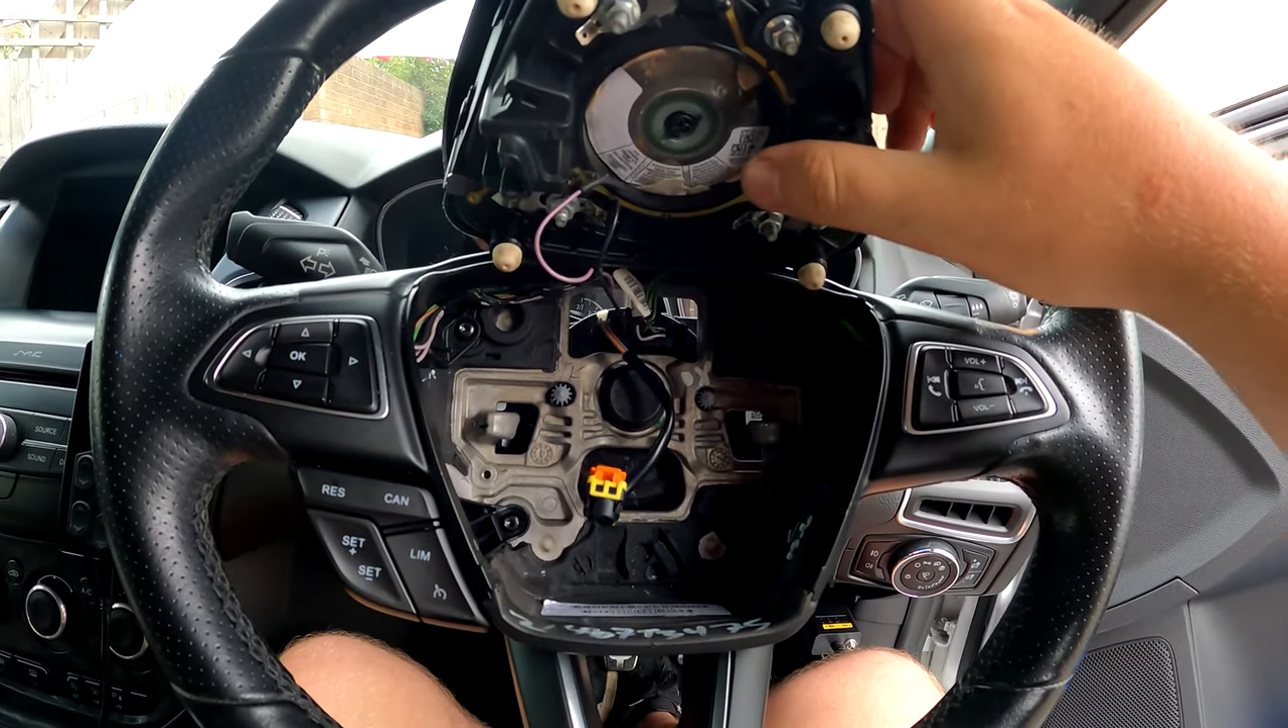Uh i'm not going to plug the airbag like clip it in just yet.